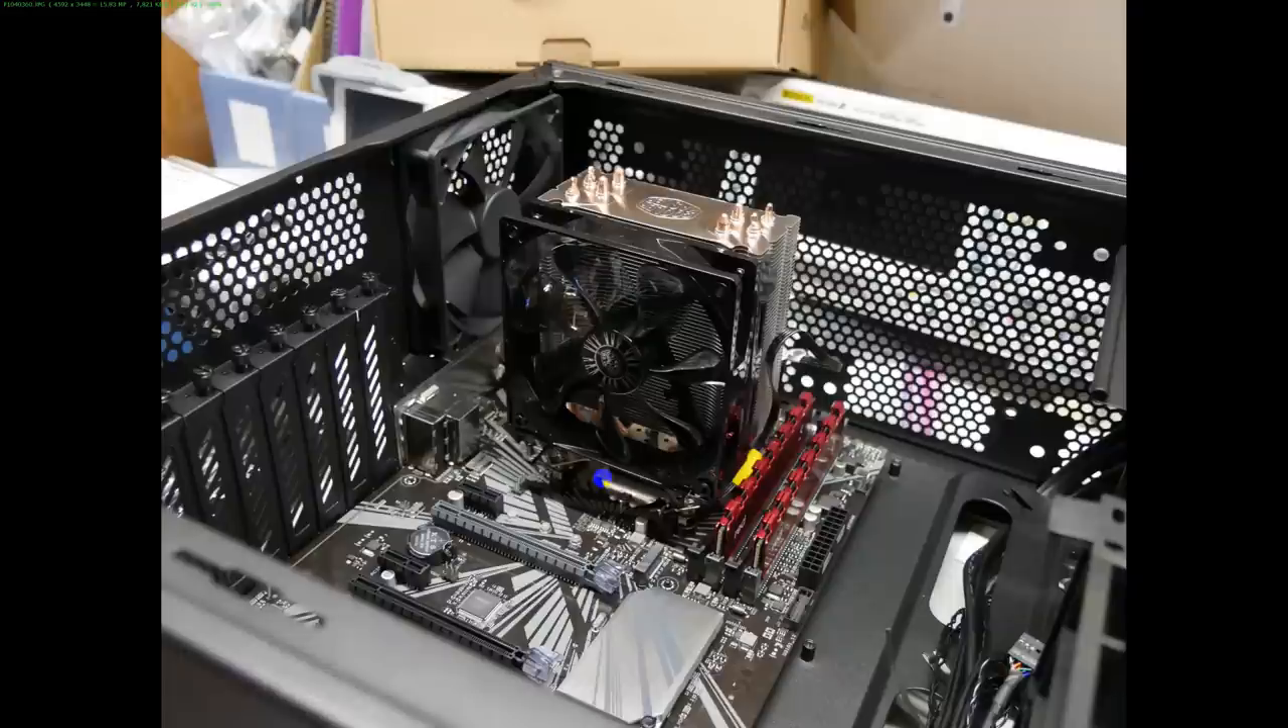And here is the motherboard in position.